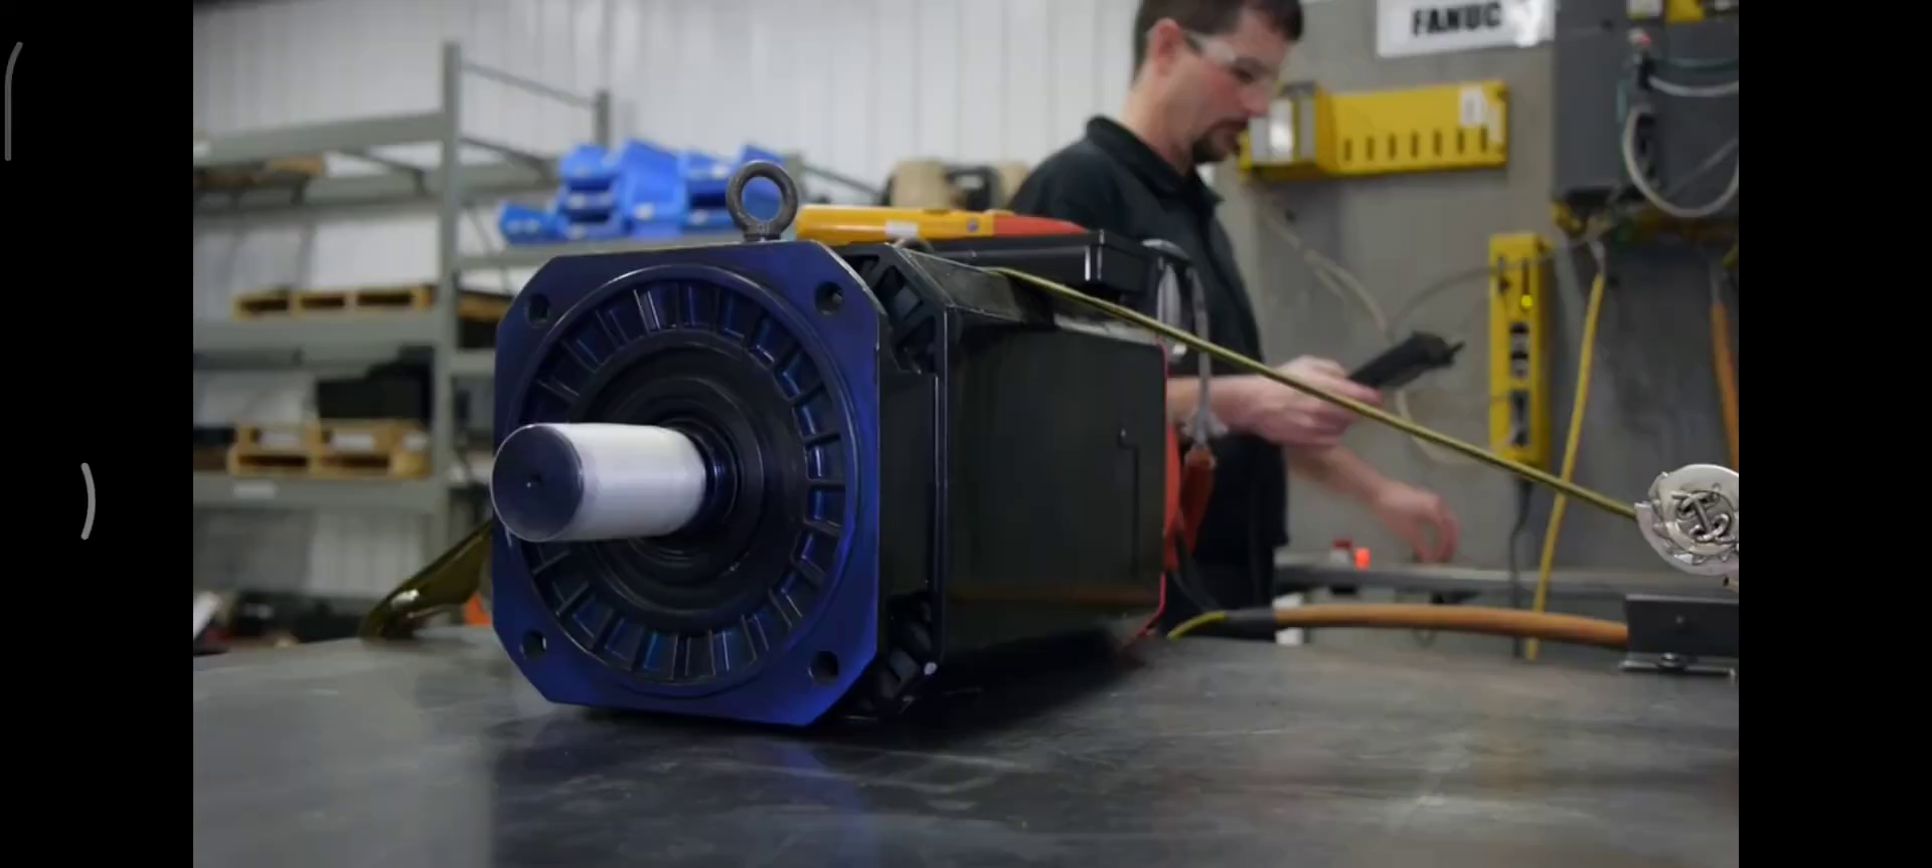Motor housing and end bell are installed.